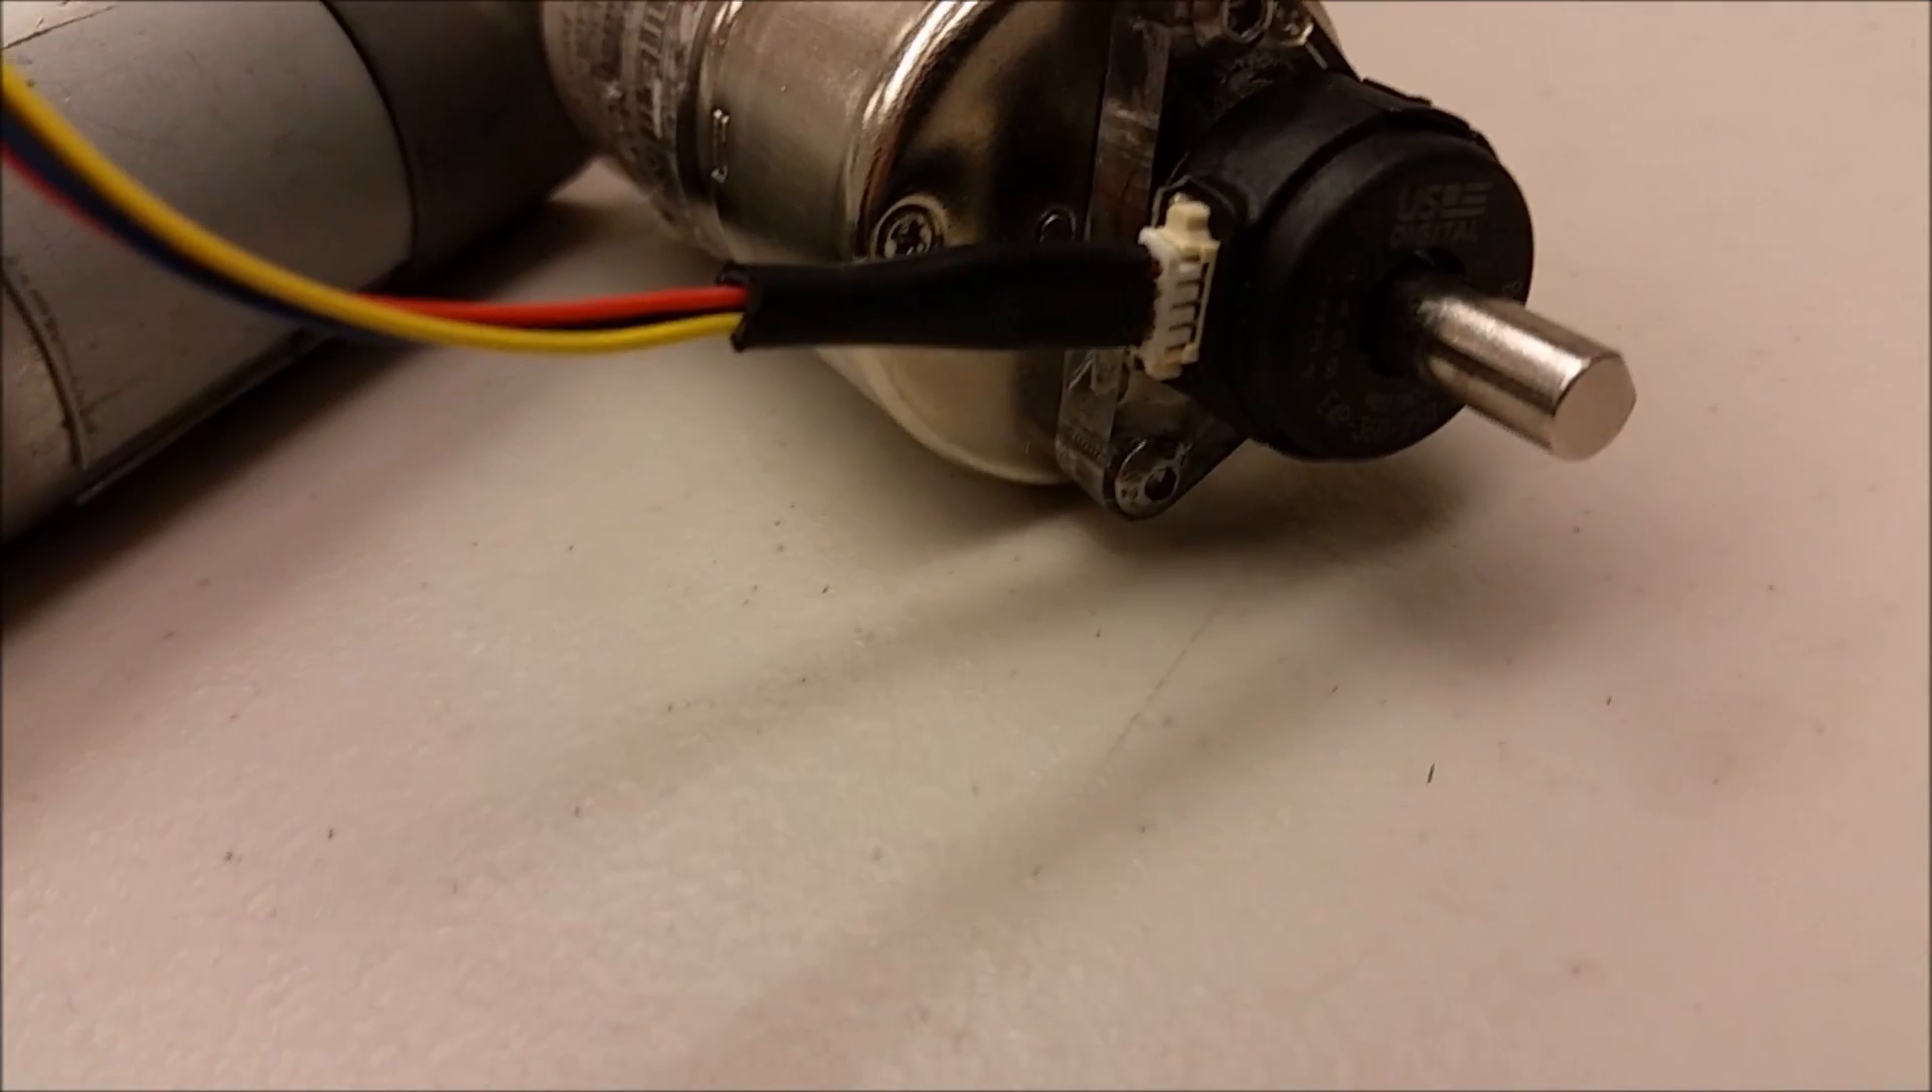And now we have assembled an encoder for our Tetrix motor.